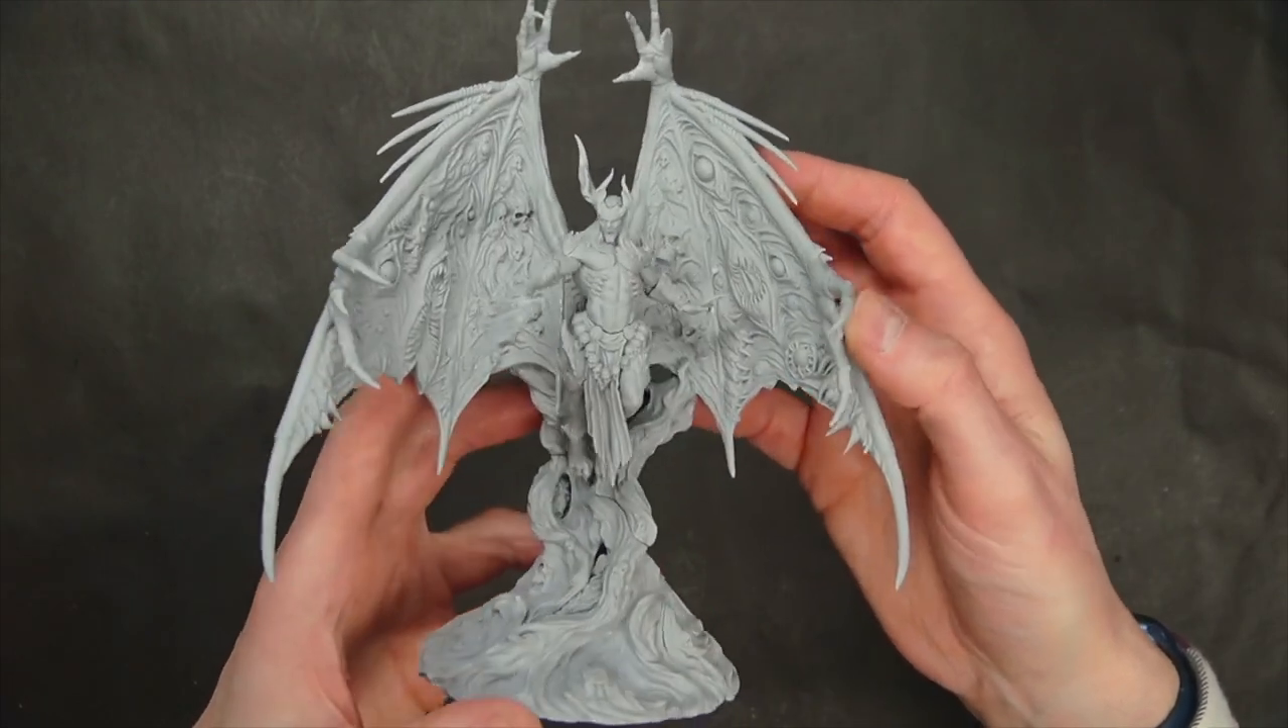And then here is the miniature all assembled.